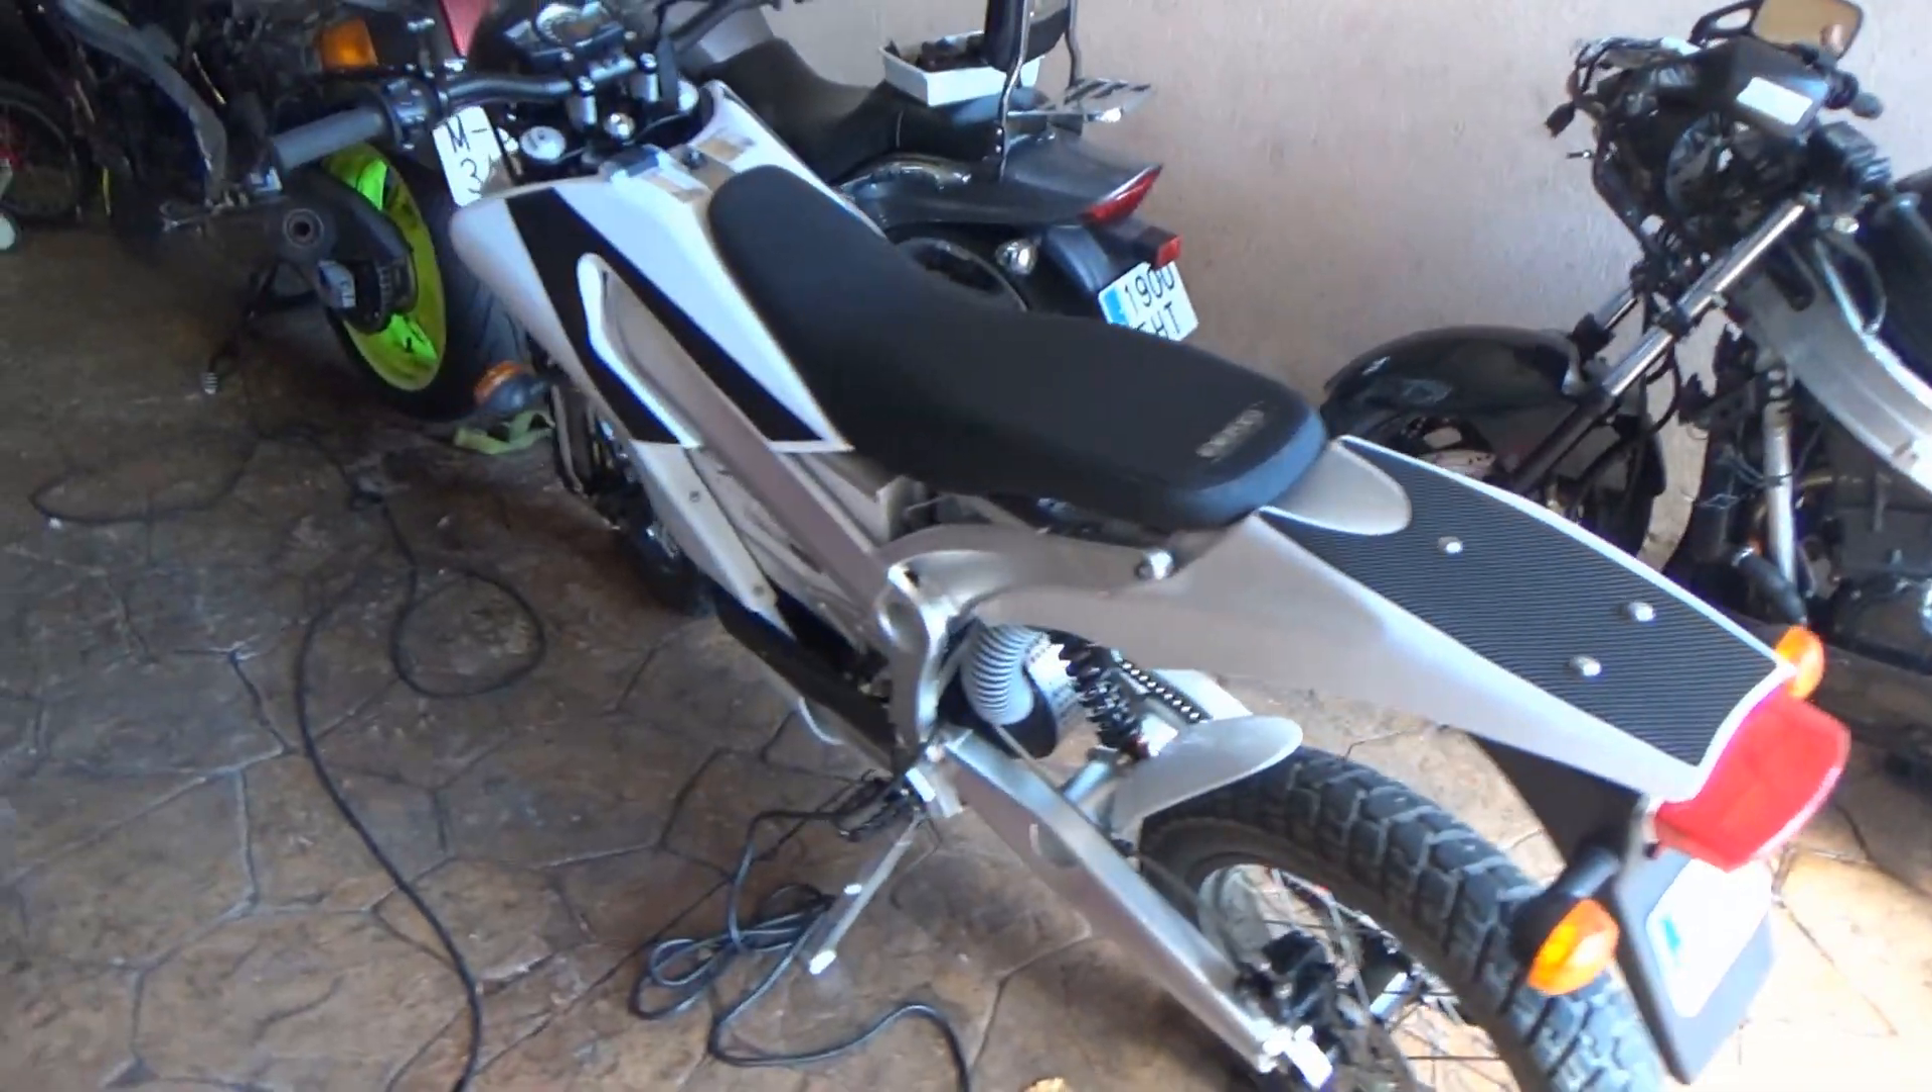Ya está ya está puesta la parte de atrás yo creo que queda bastante bien.